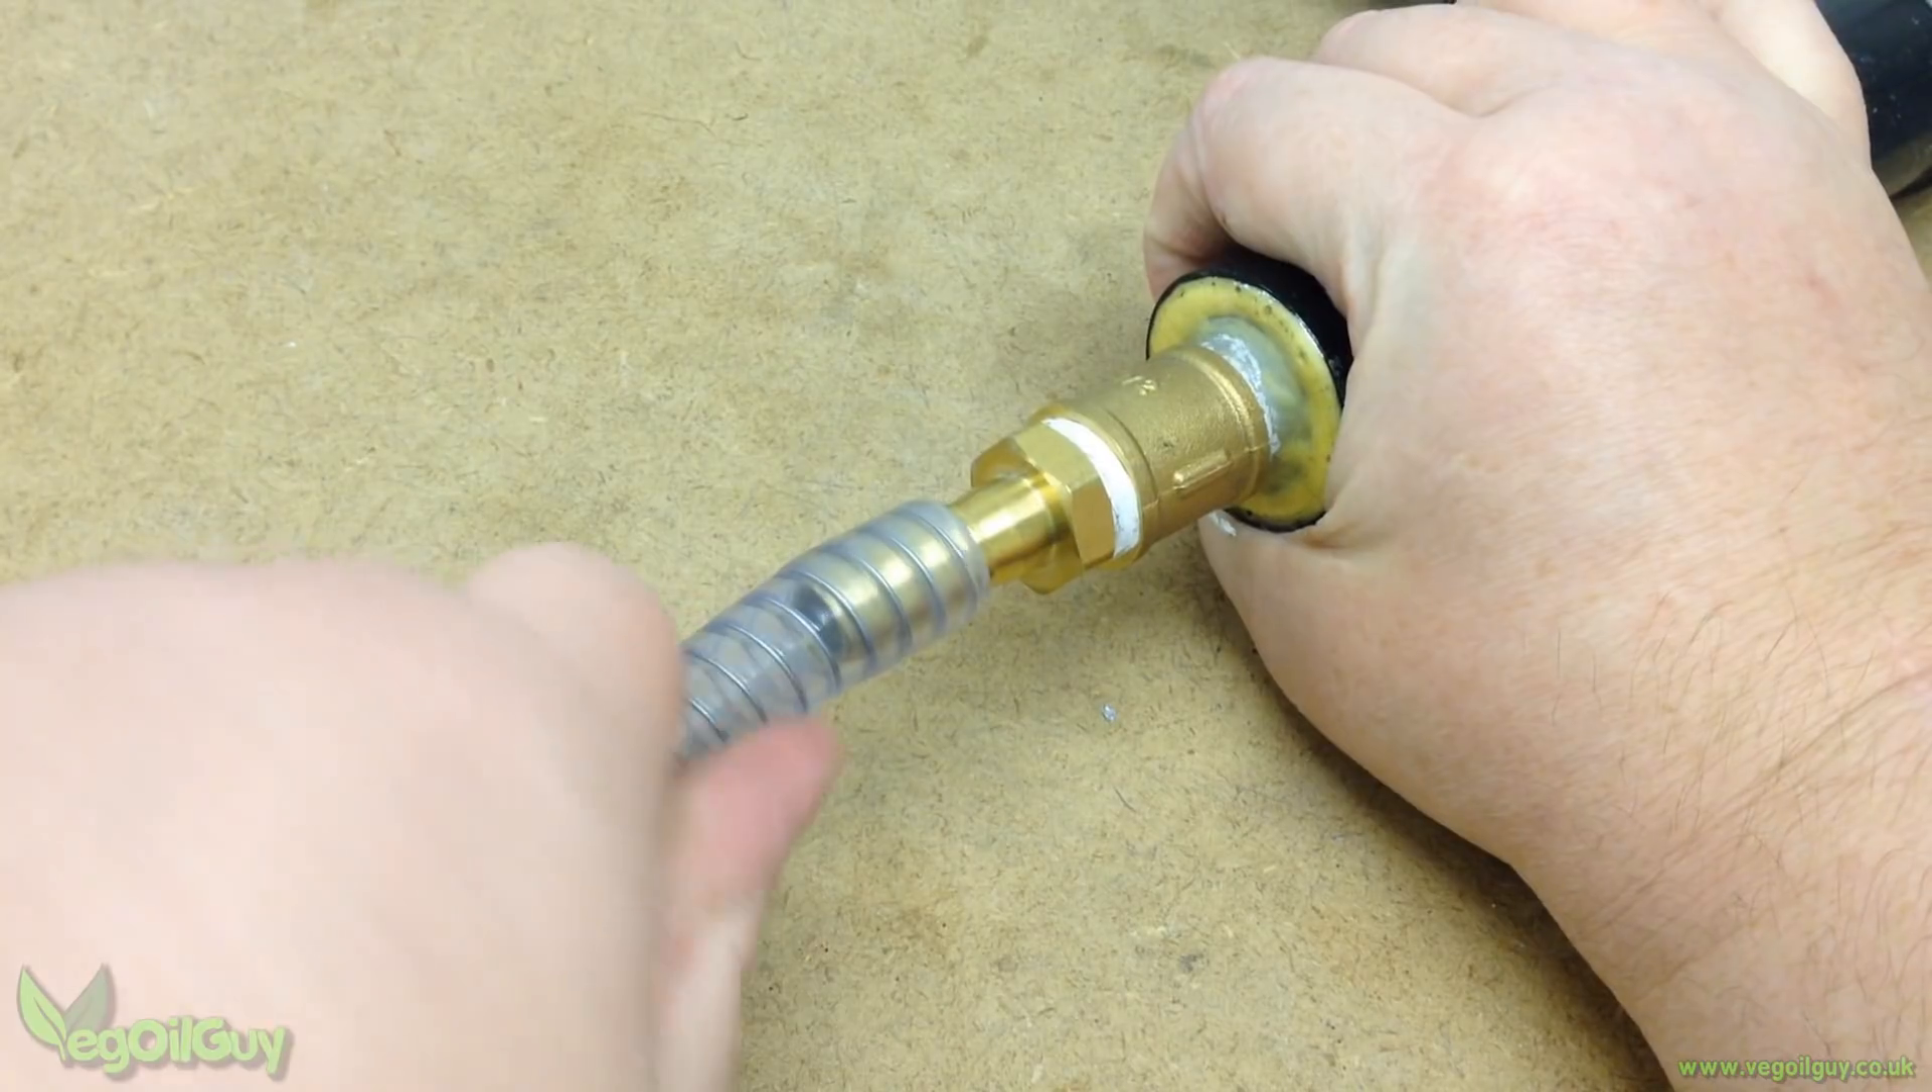Here I've attached a barbed hose fitting.